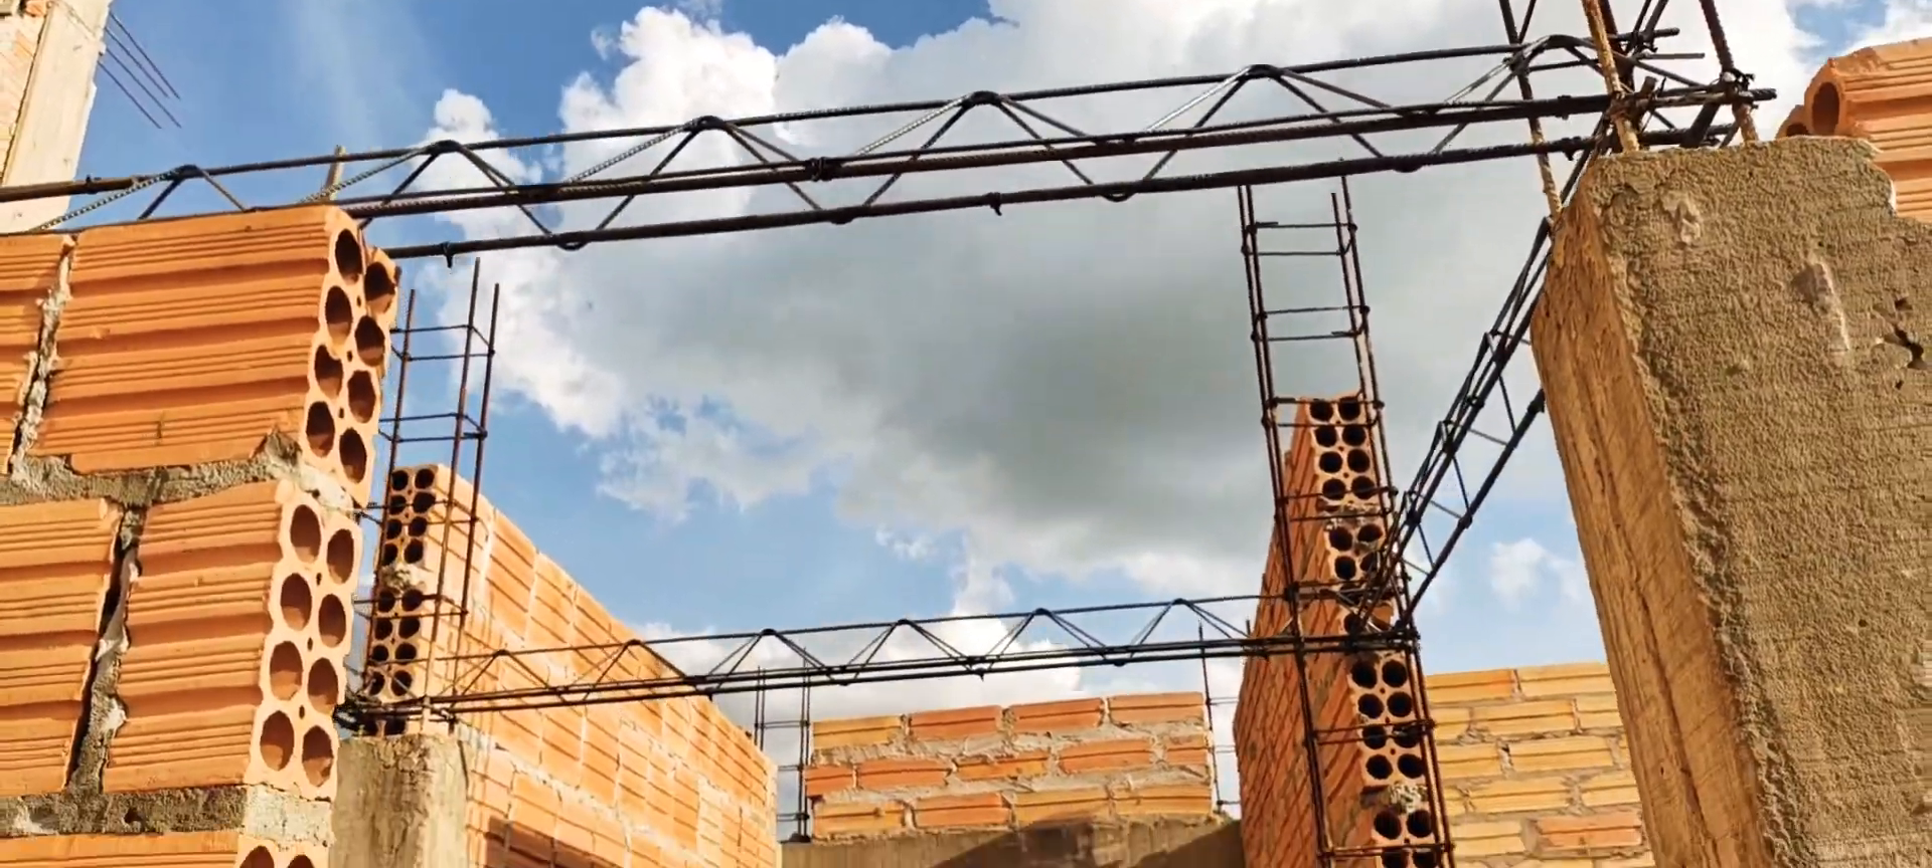Aqui eu já estou com a ferragem colocada, ó.